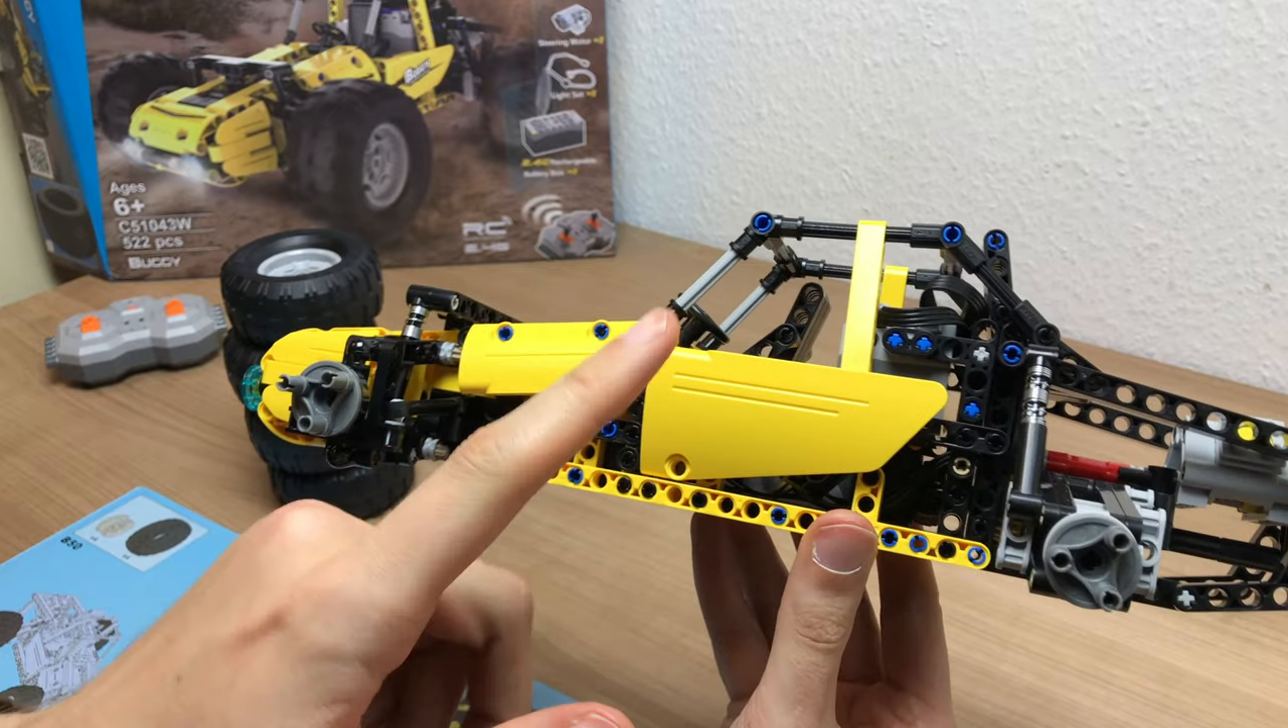Auch das restliche Fahrzeug ist so gut wie fertig. Nur noch hier hinten die Reifen fehlen.